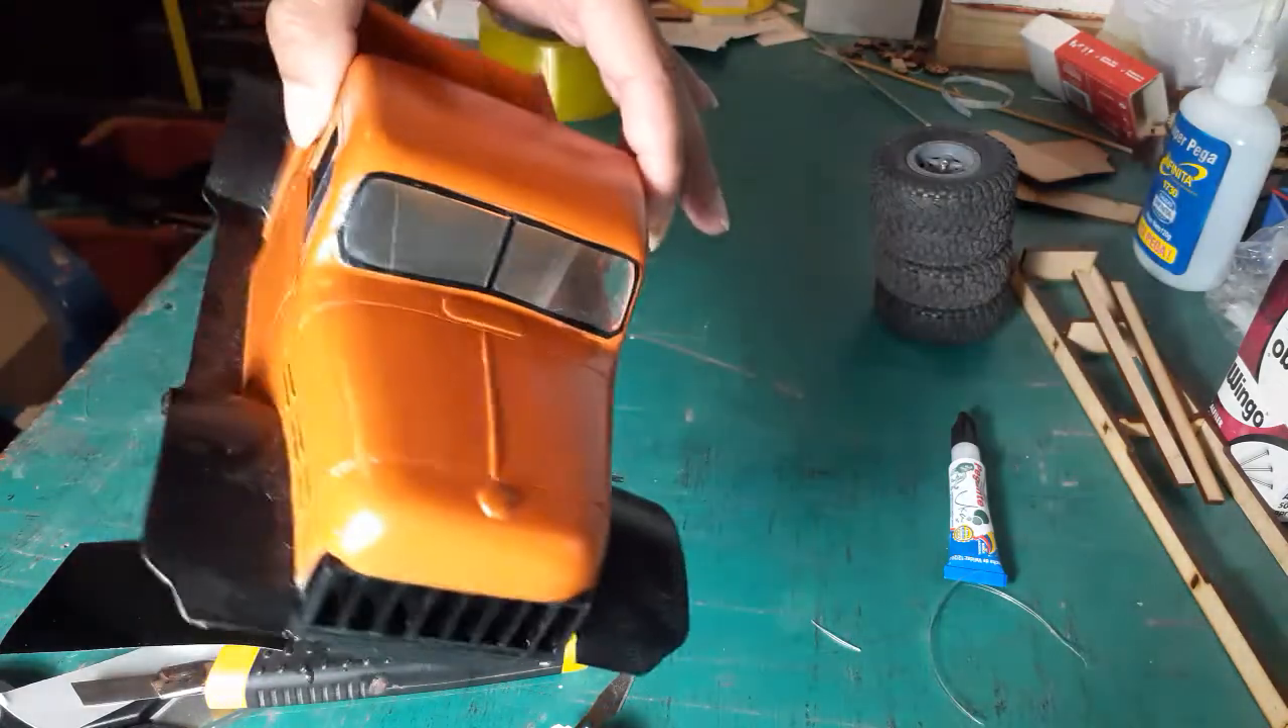Entonces ya tenemos pues nuestro panorámico delante ya instalado.